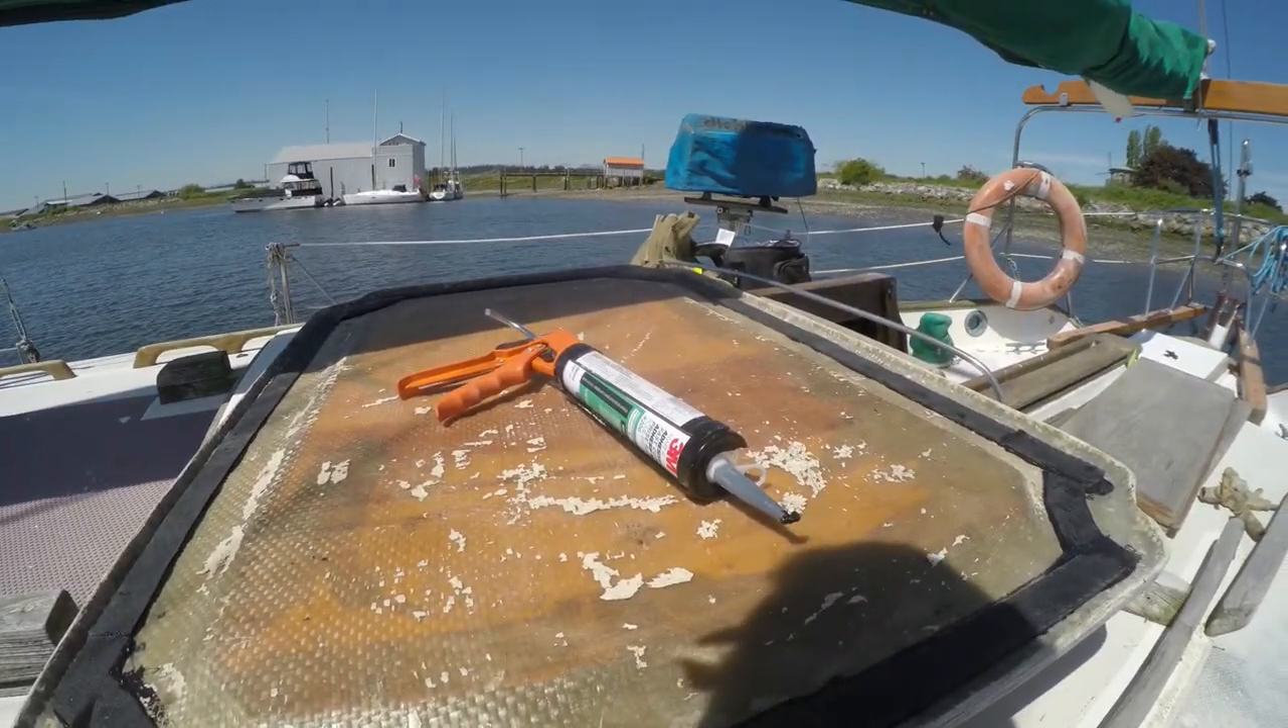This is the cockpit hatch and as you can see I've cut strips of rubber and glued them down all the way around the edge of the hatch.